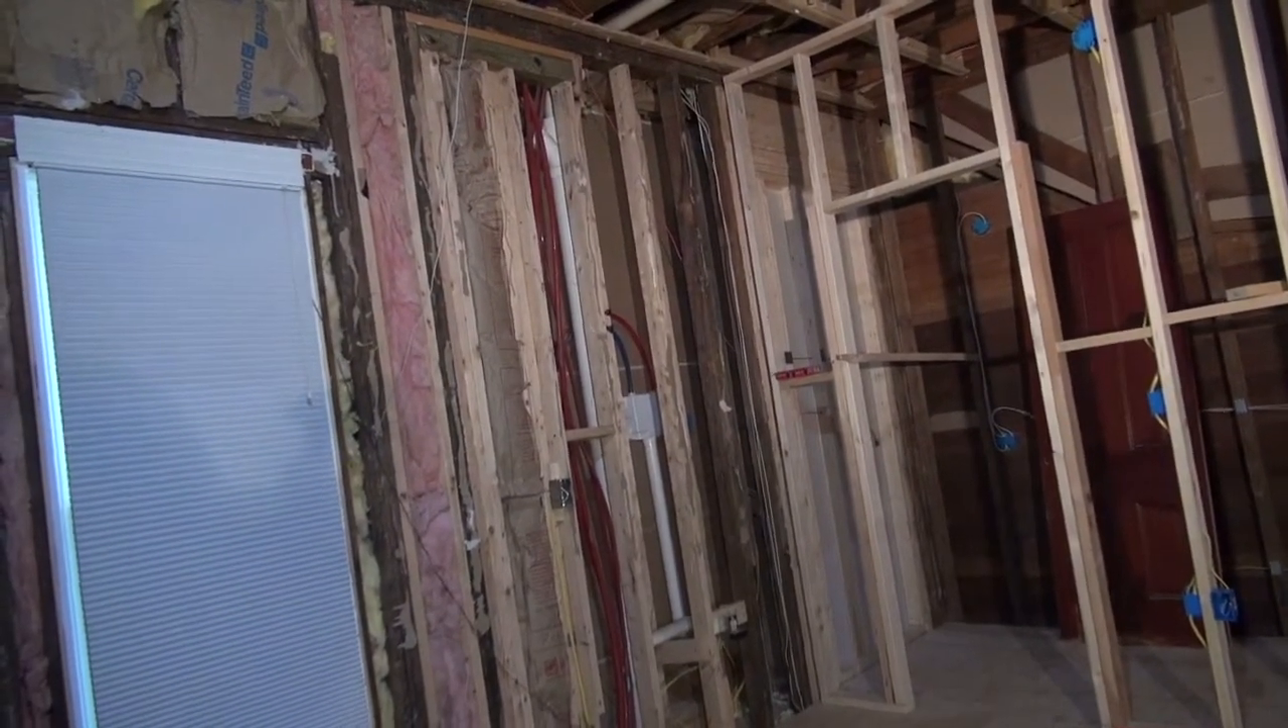So we ended up, uh, taking off the drywall, especially on two of the walls, this sidewall here and this back wall over here.